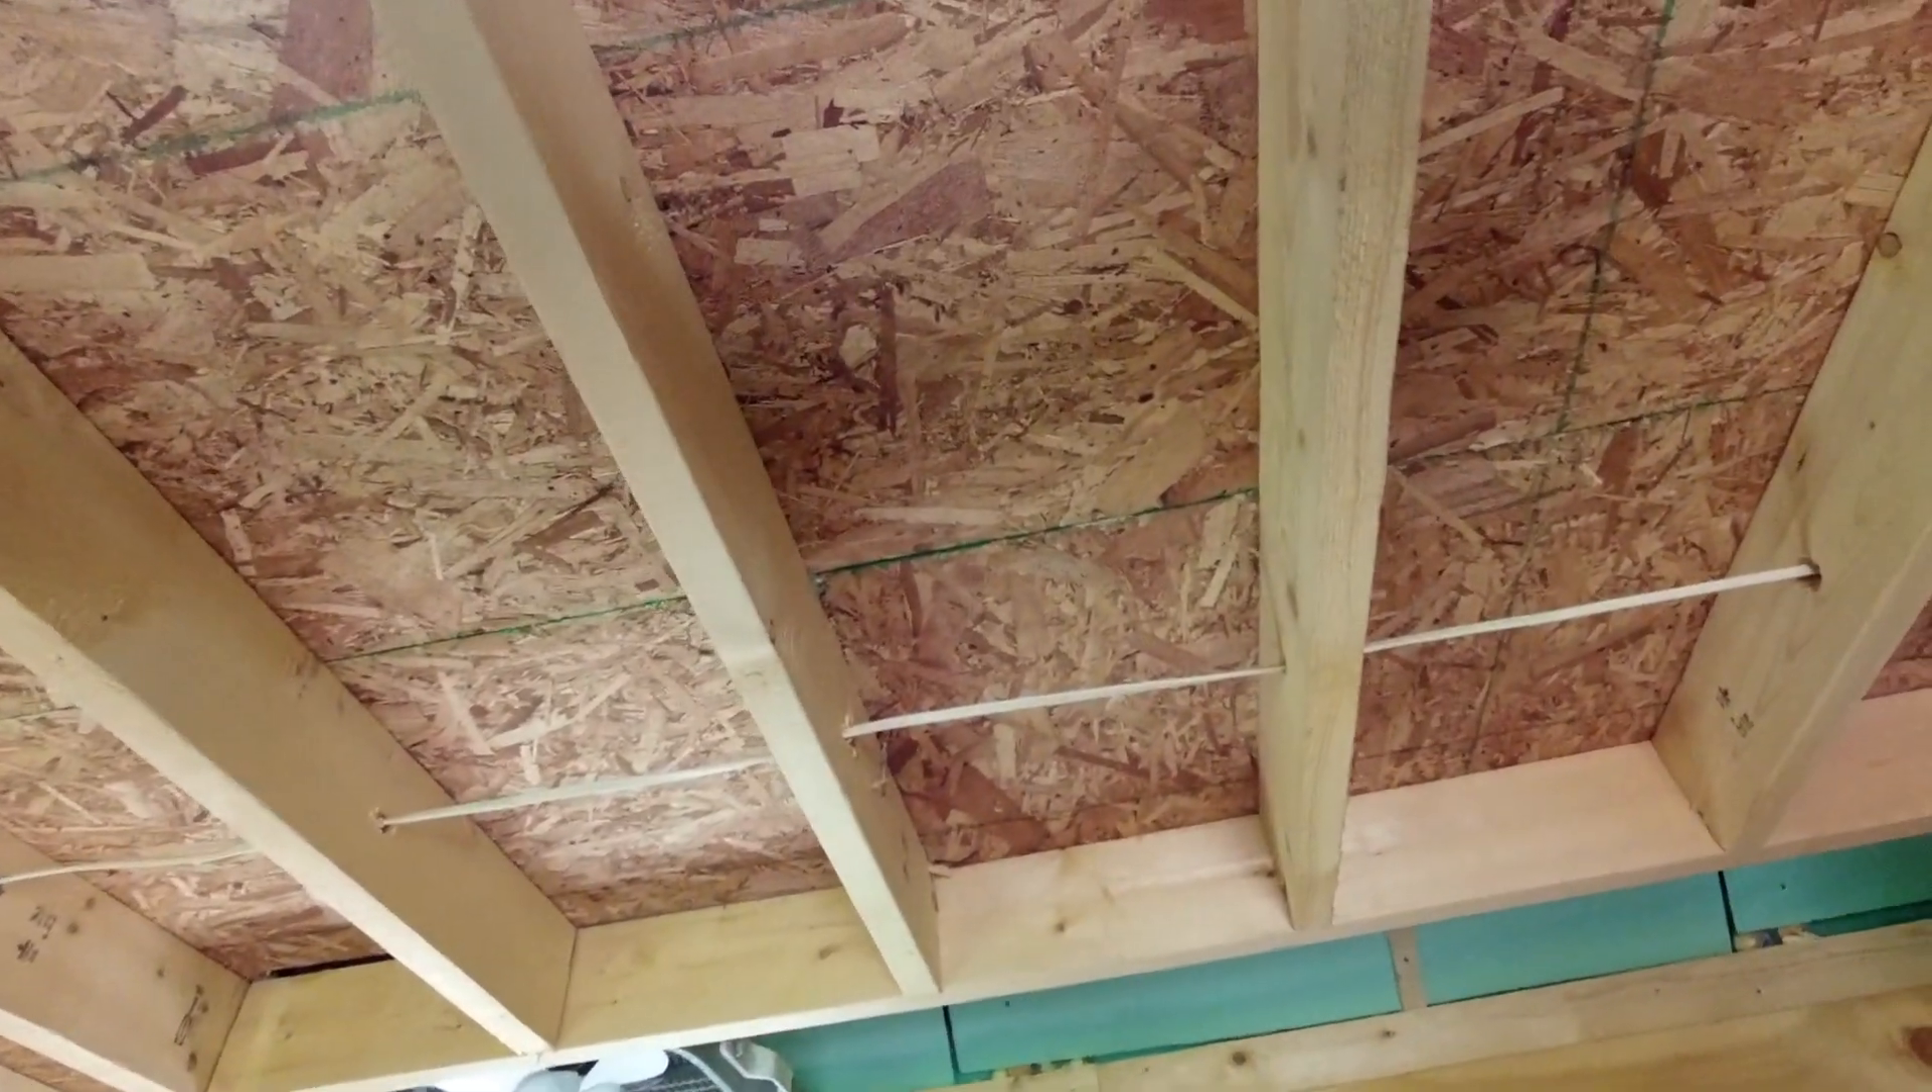You can tell there is a serious lack of ceiling and that is not permanent.